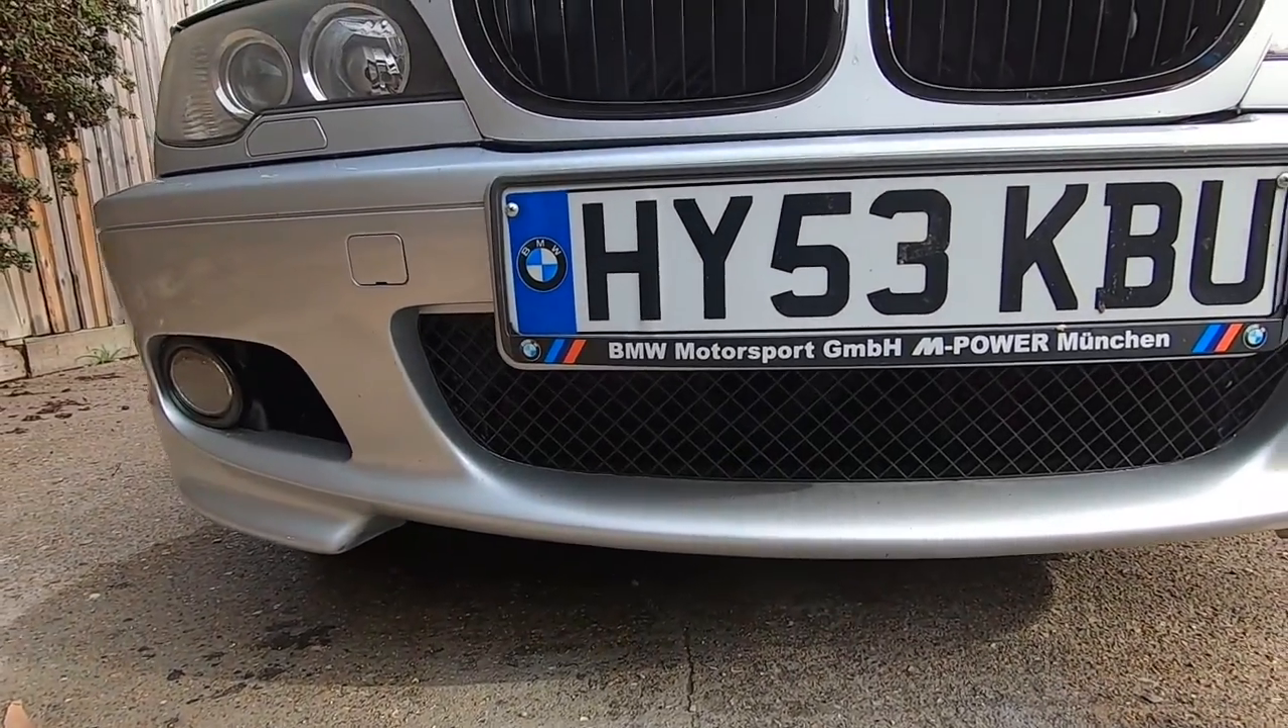Okay so all done now new grille is in place.